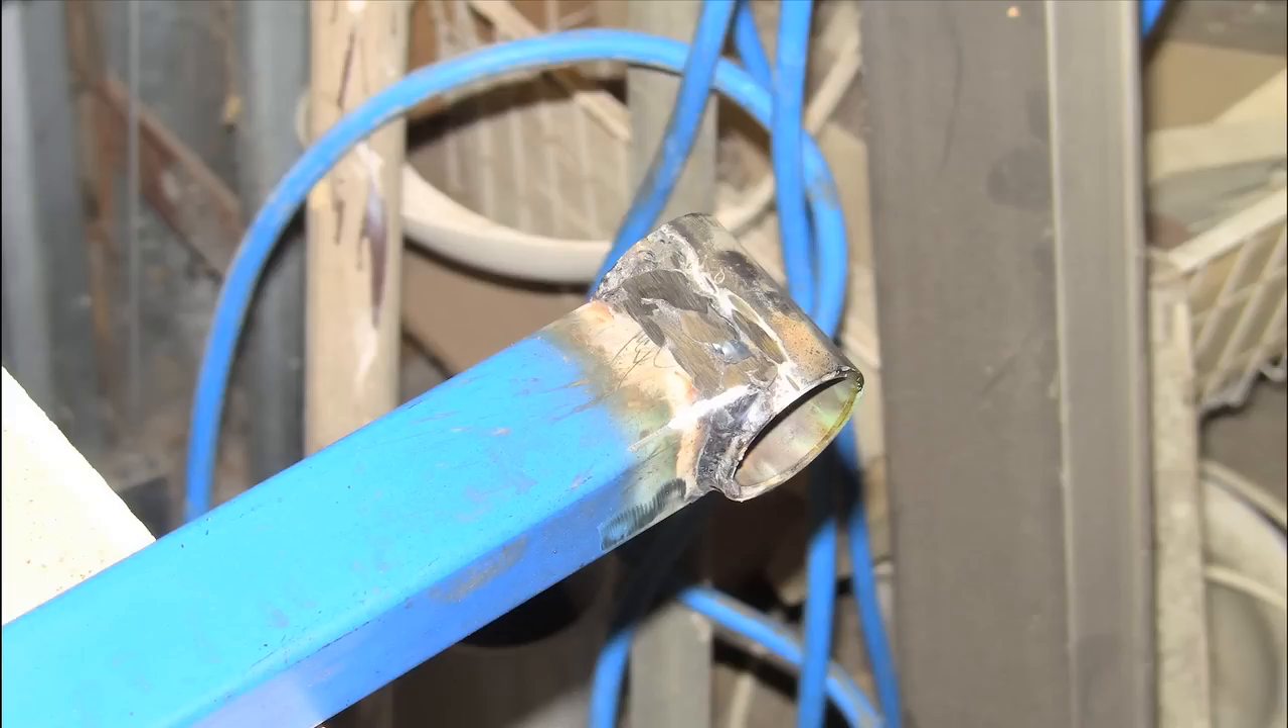This is the swing arm bush welded to the box steel ready to fit.